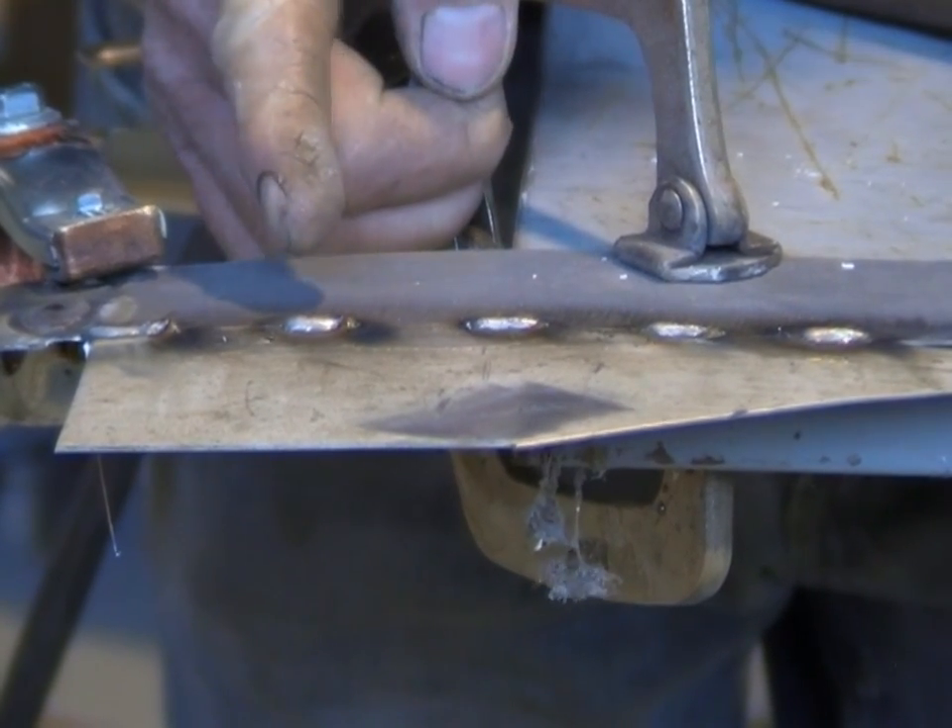Okay, I've done my first pass of welds now, and as you can see, they are probably about 5 eighths of an inch long, 16 millimetres, and that's a good amount to actually do because it'll cool down quickly.